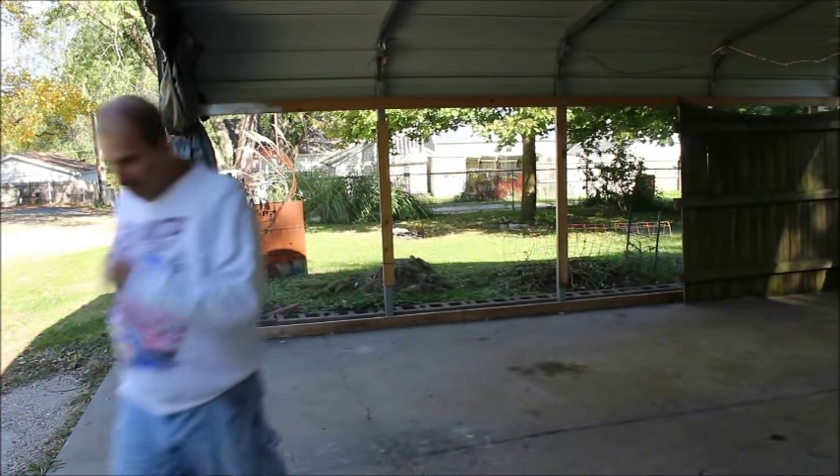Here's some photos now of the carport without any sides or backing.